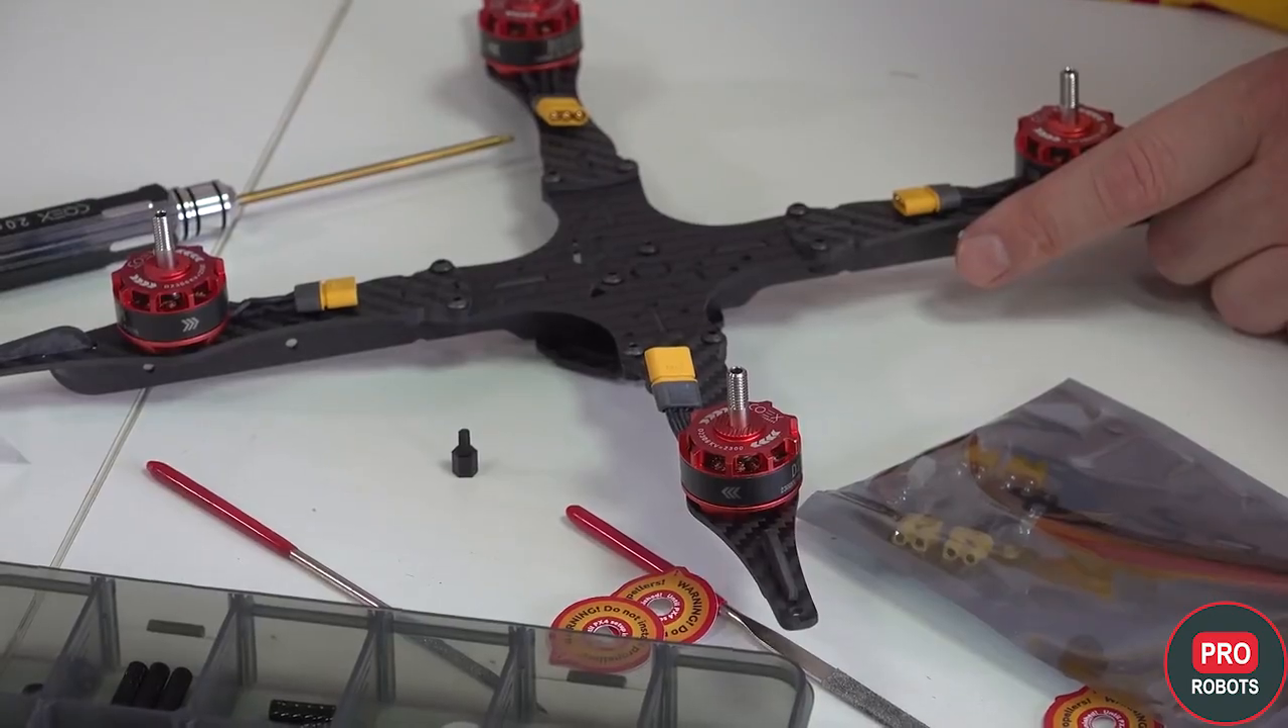We built the frame and installed the motors.